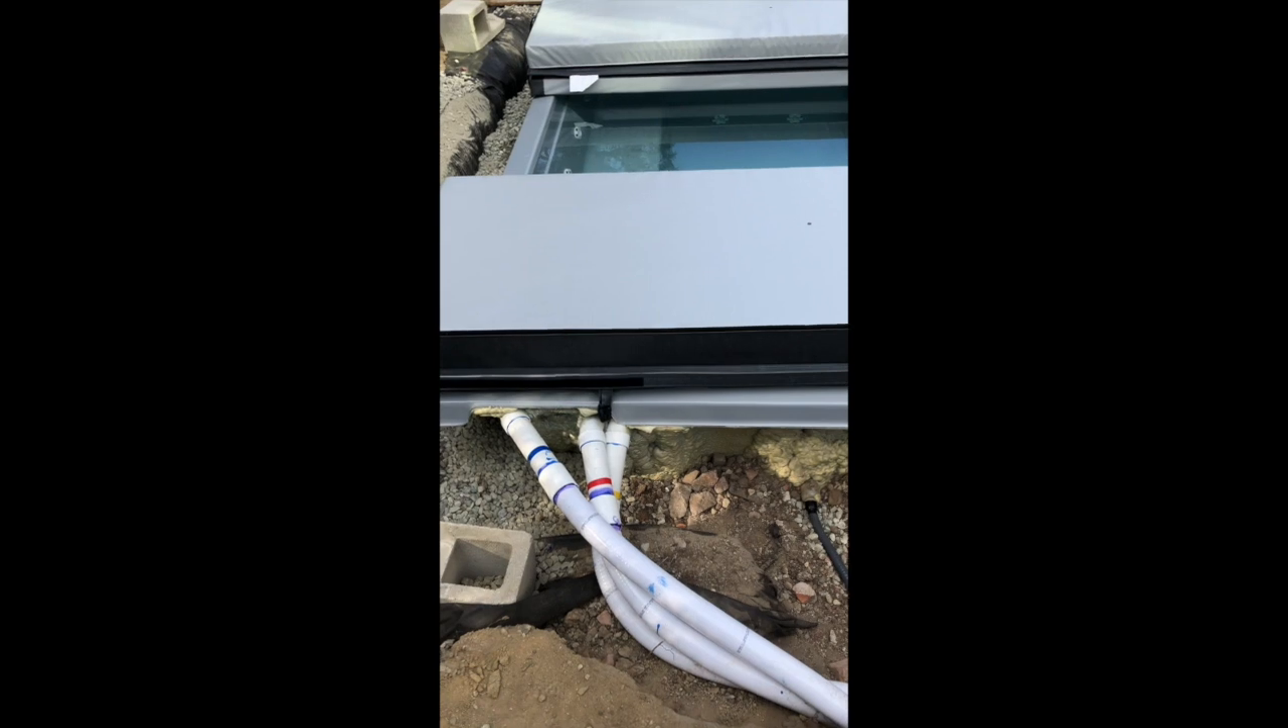Now we got the hot tub in and almost all the way backfilled, filled with water.